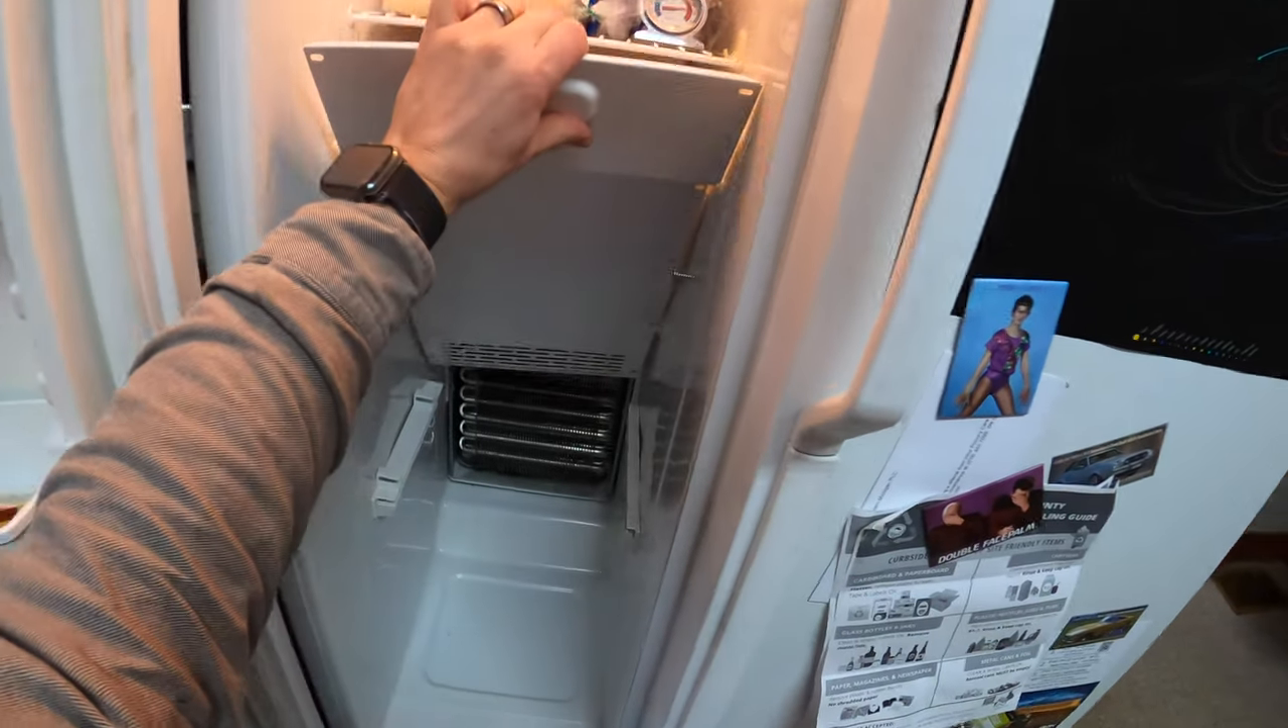So, at this point, we should be fixed. Okay, we just need to finish putting the panel back on here a minute.